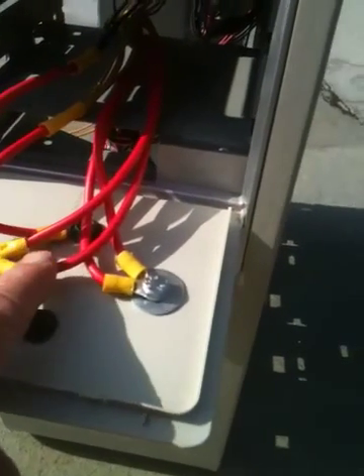So, when I pulled the door down, you can see all I did was I put a couple of bolts through here, and then attached the appropriate wires.